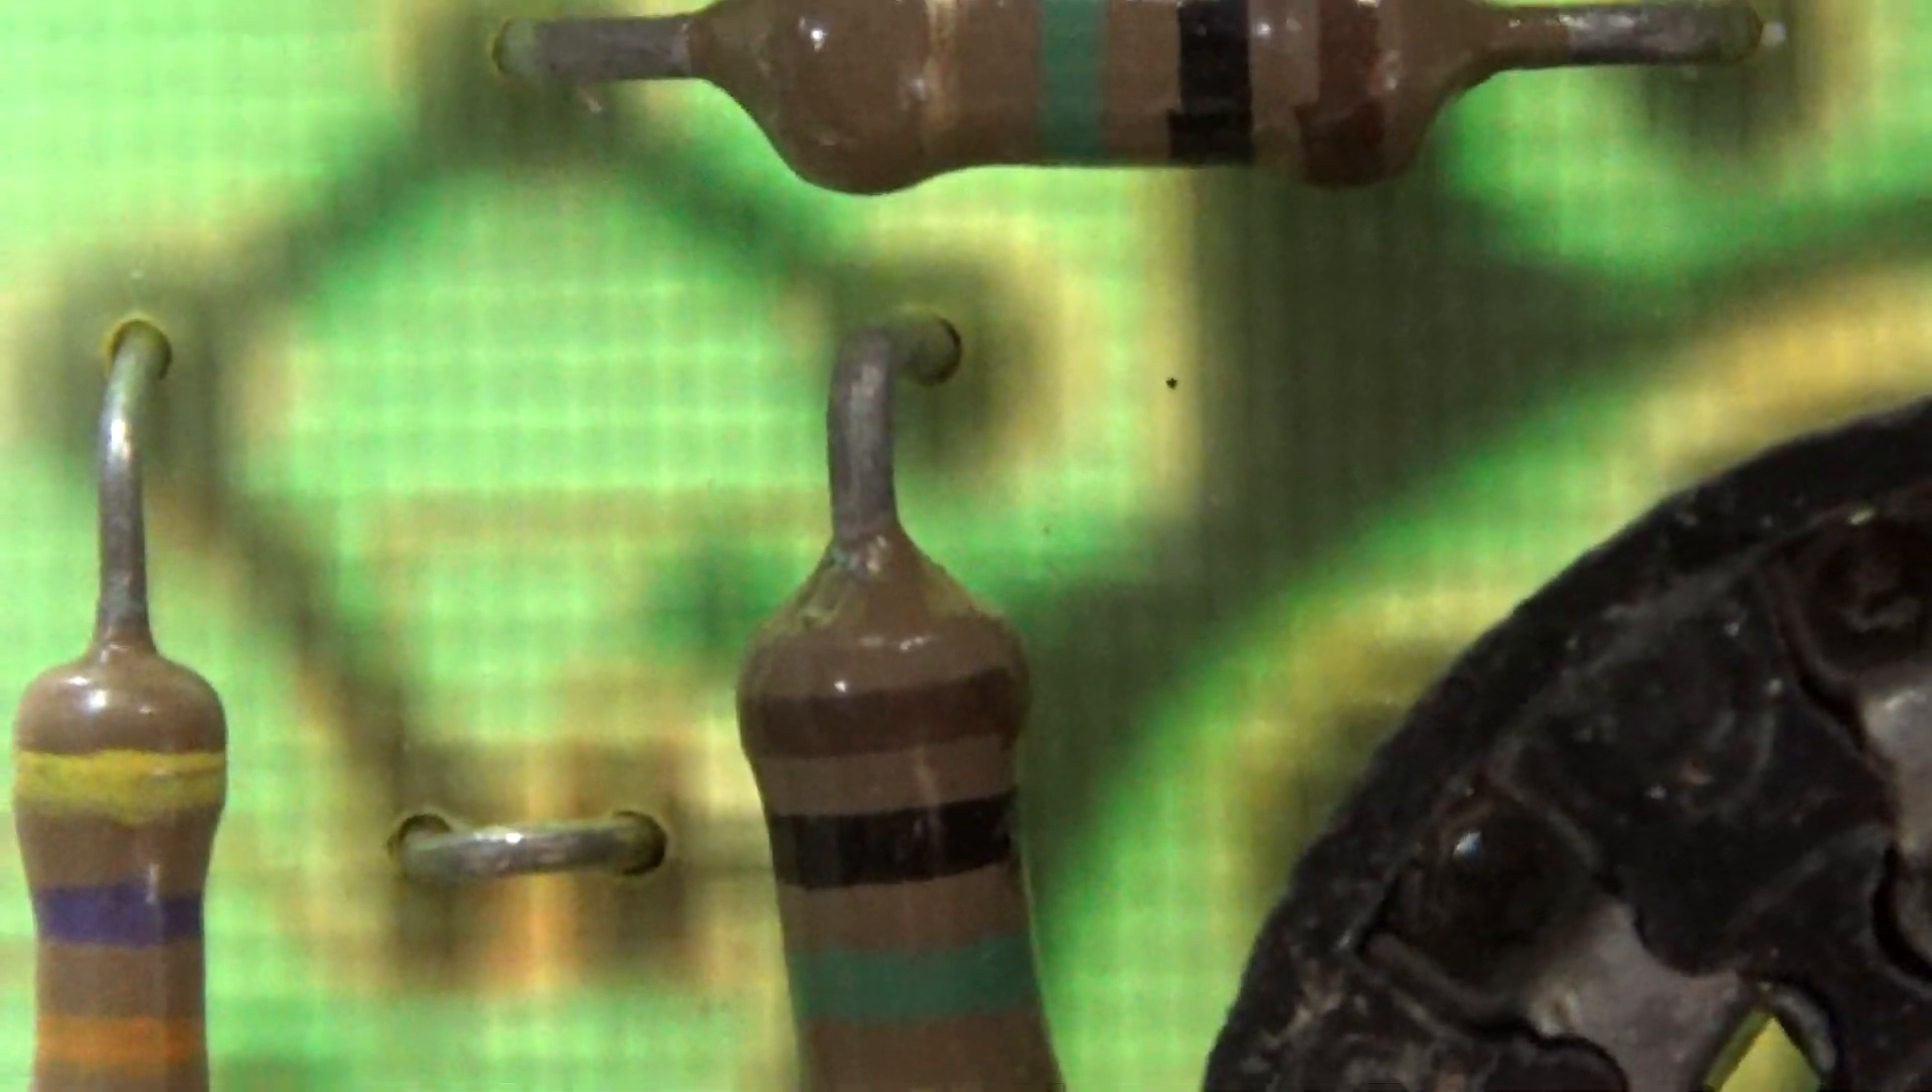And you see that little um wire jumper in between the two resistors there um that's that wire that I use or jumper to replace the one uf cap that normally goes there.